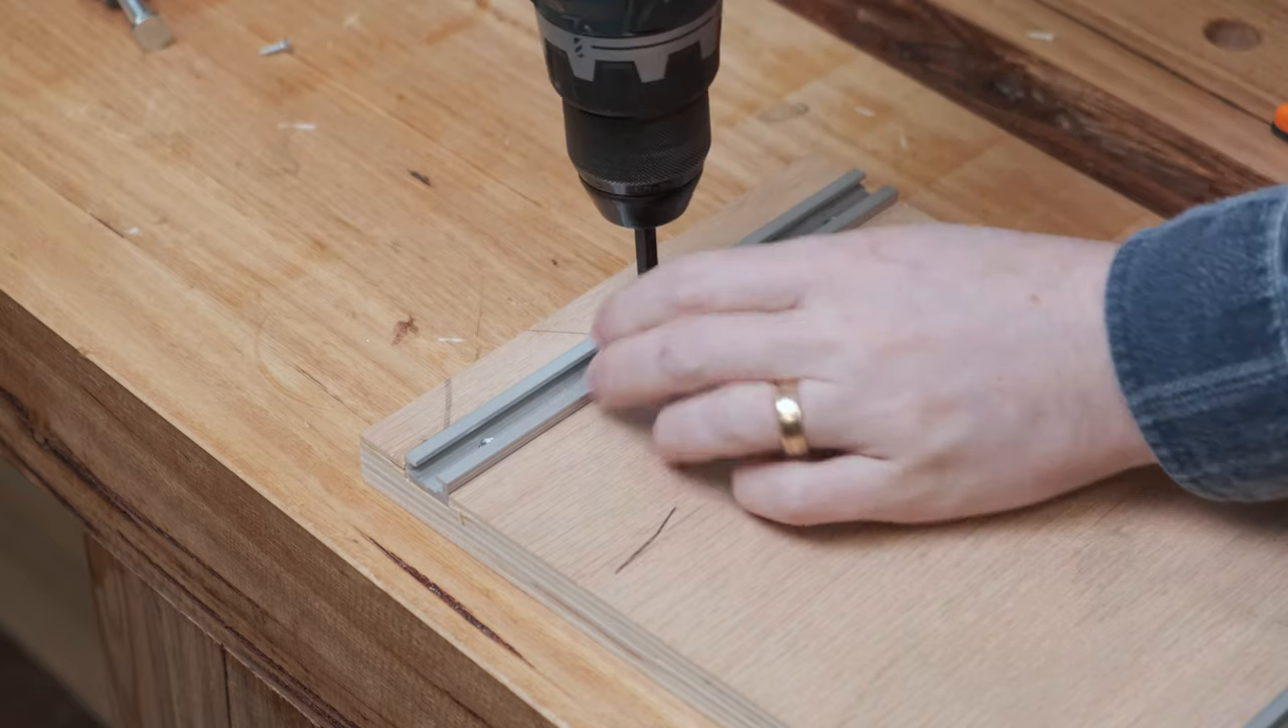Short lengths of T-track are fitted to the slots.